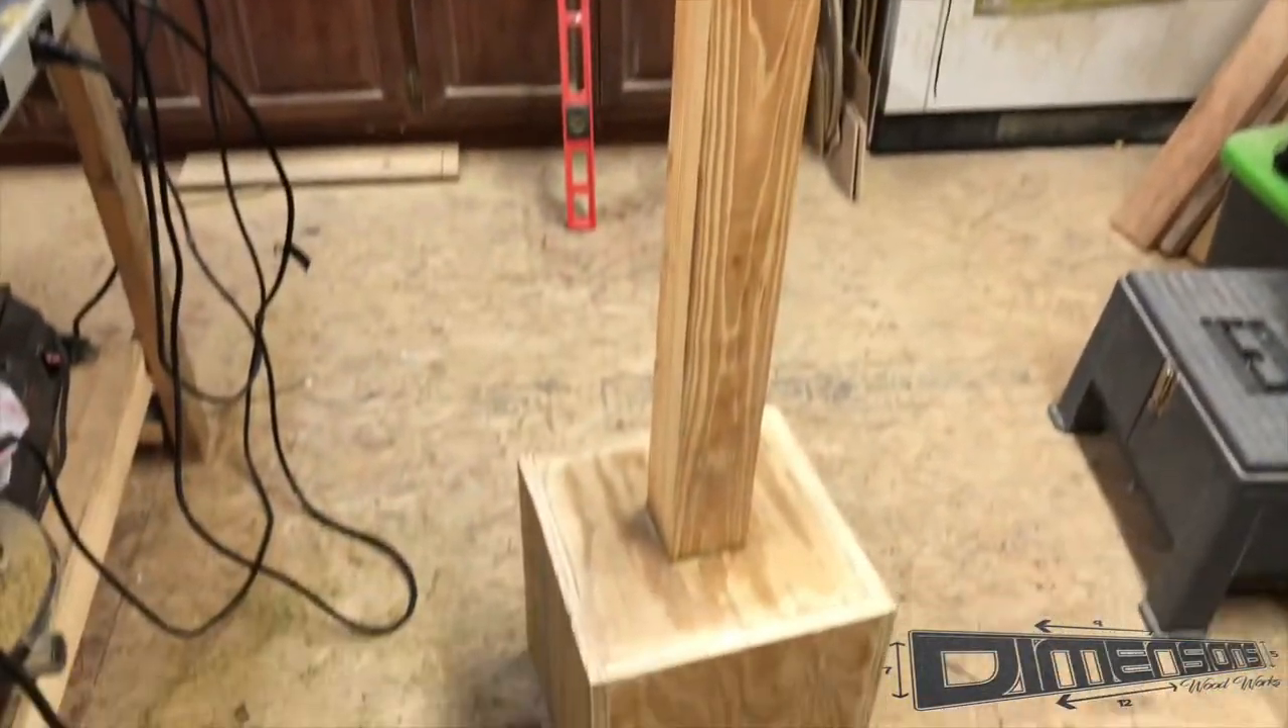After a little bit of chisel work we've got a good fit we've got our post in there.